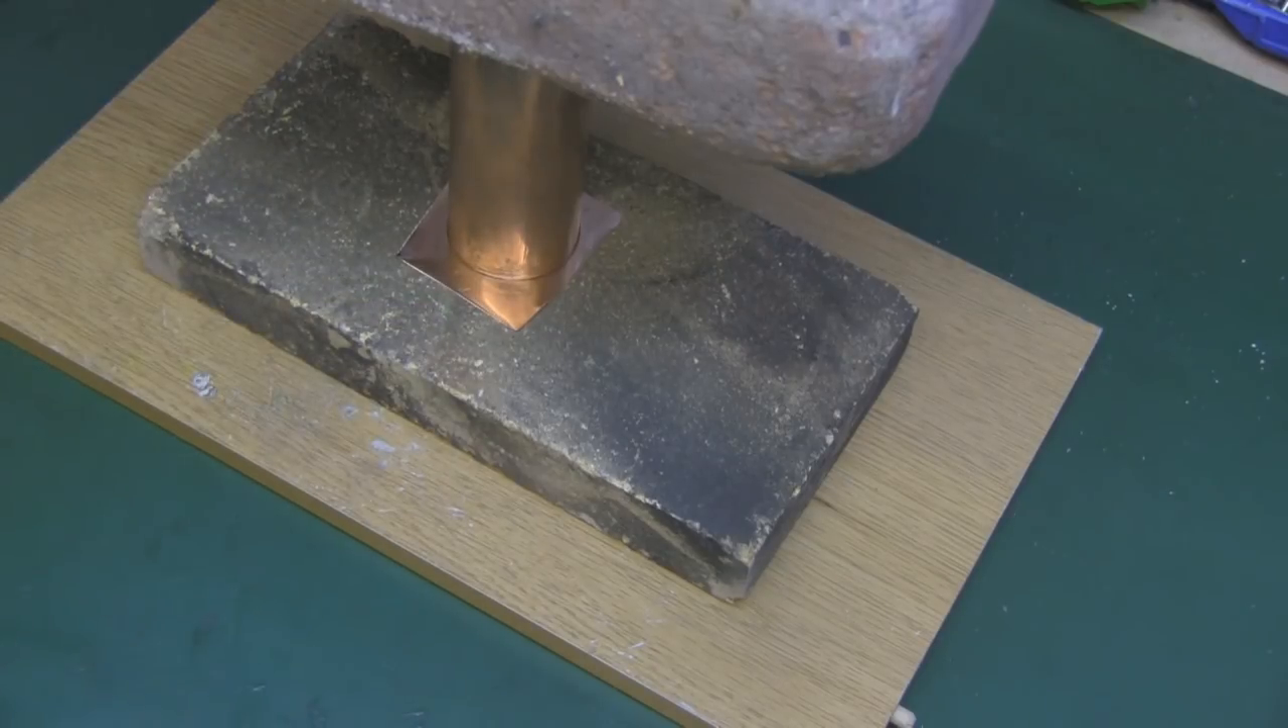So I've got a heat brick on here just to keep the heat away from the bottom of the bench and I've got the tube sat on the copper plate here as you can see.